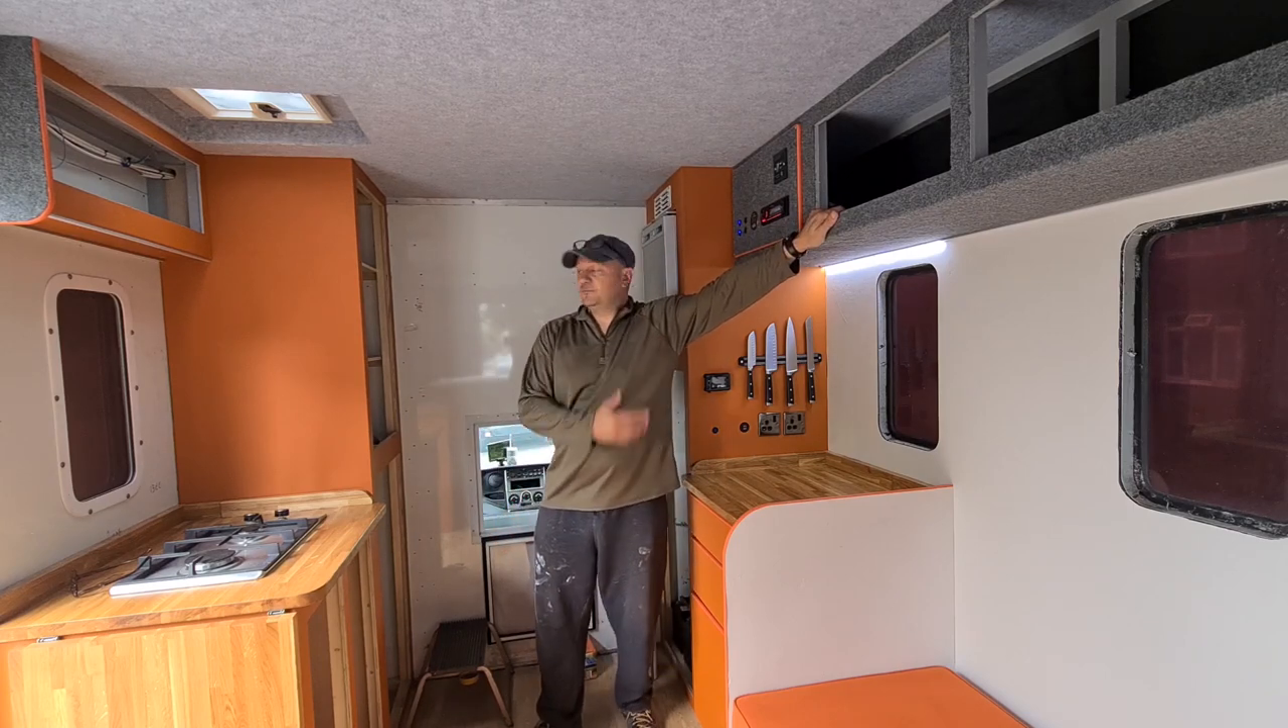The van is pretty much done now the overhead locker doors have to be put on.